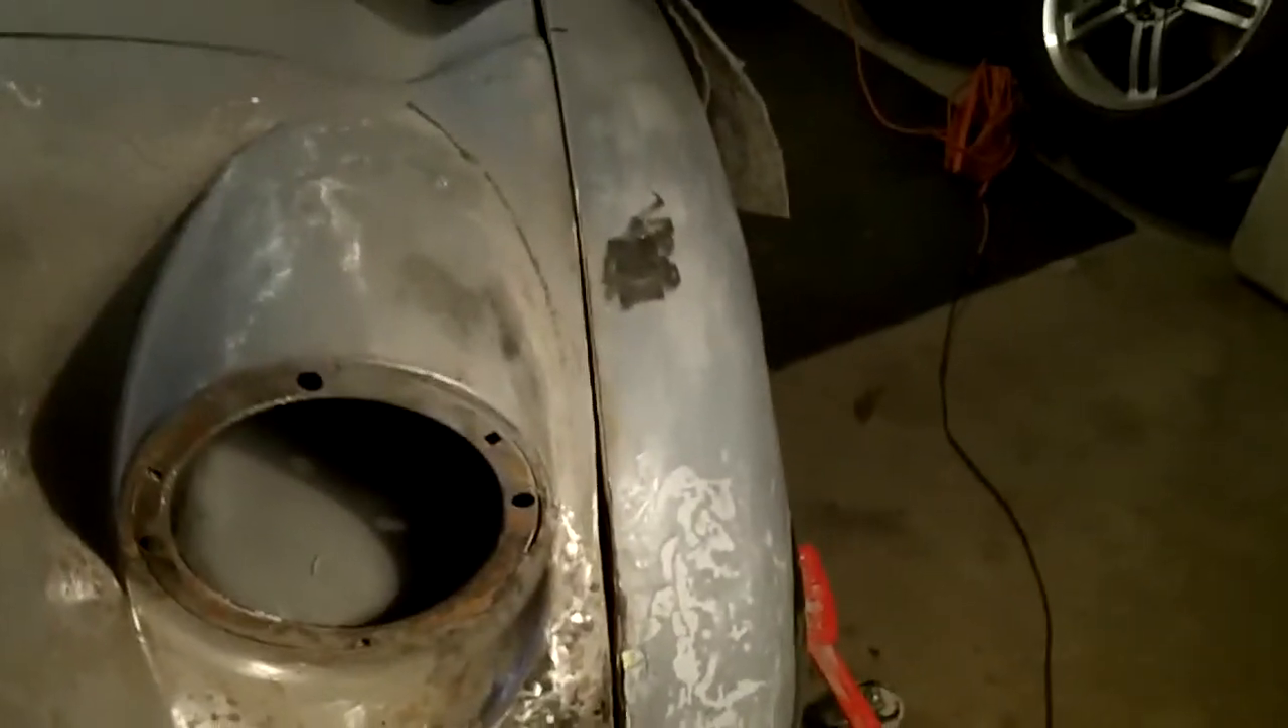So I've got the fender back on the car.